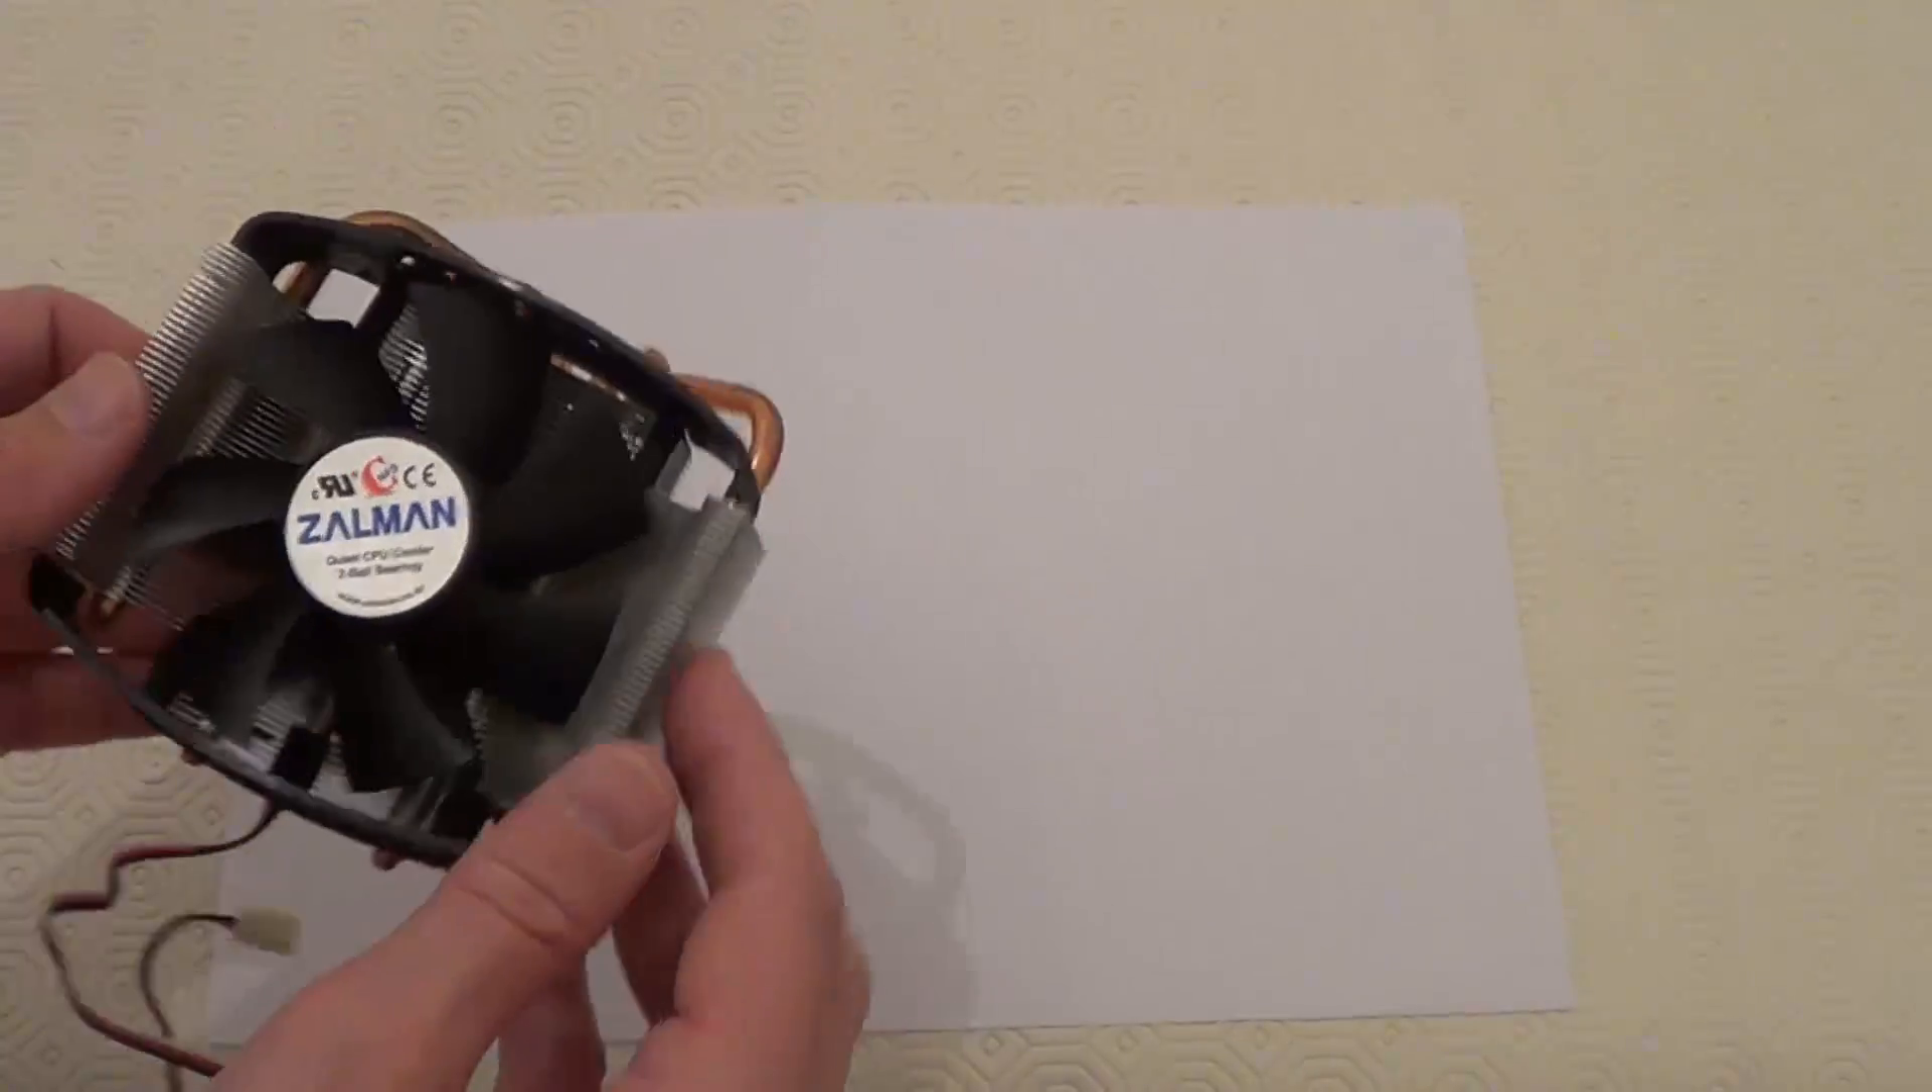So that's the fan back onto the heat sink.